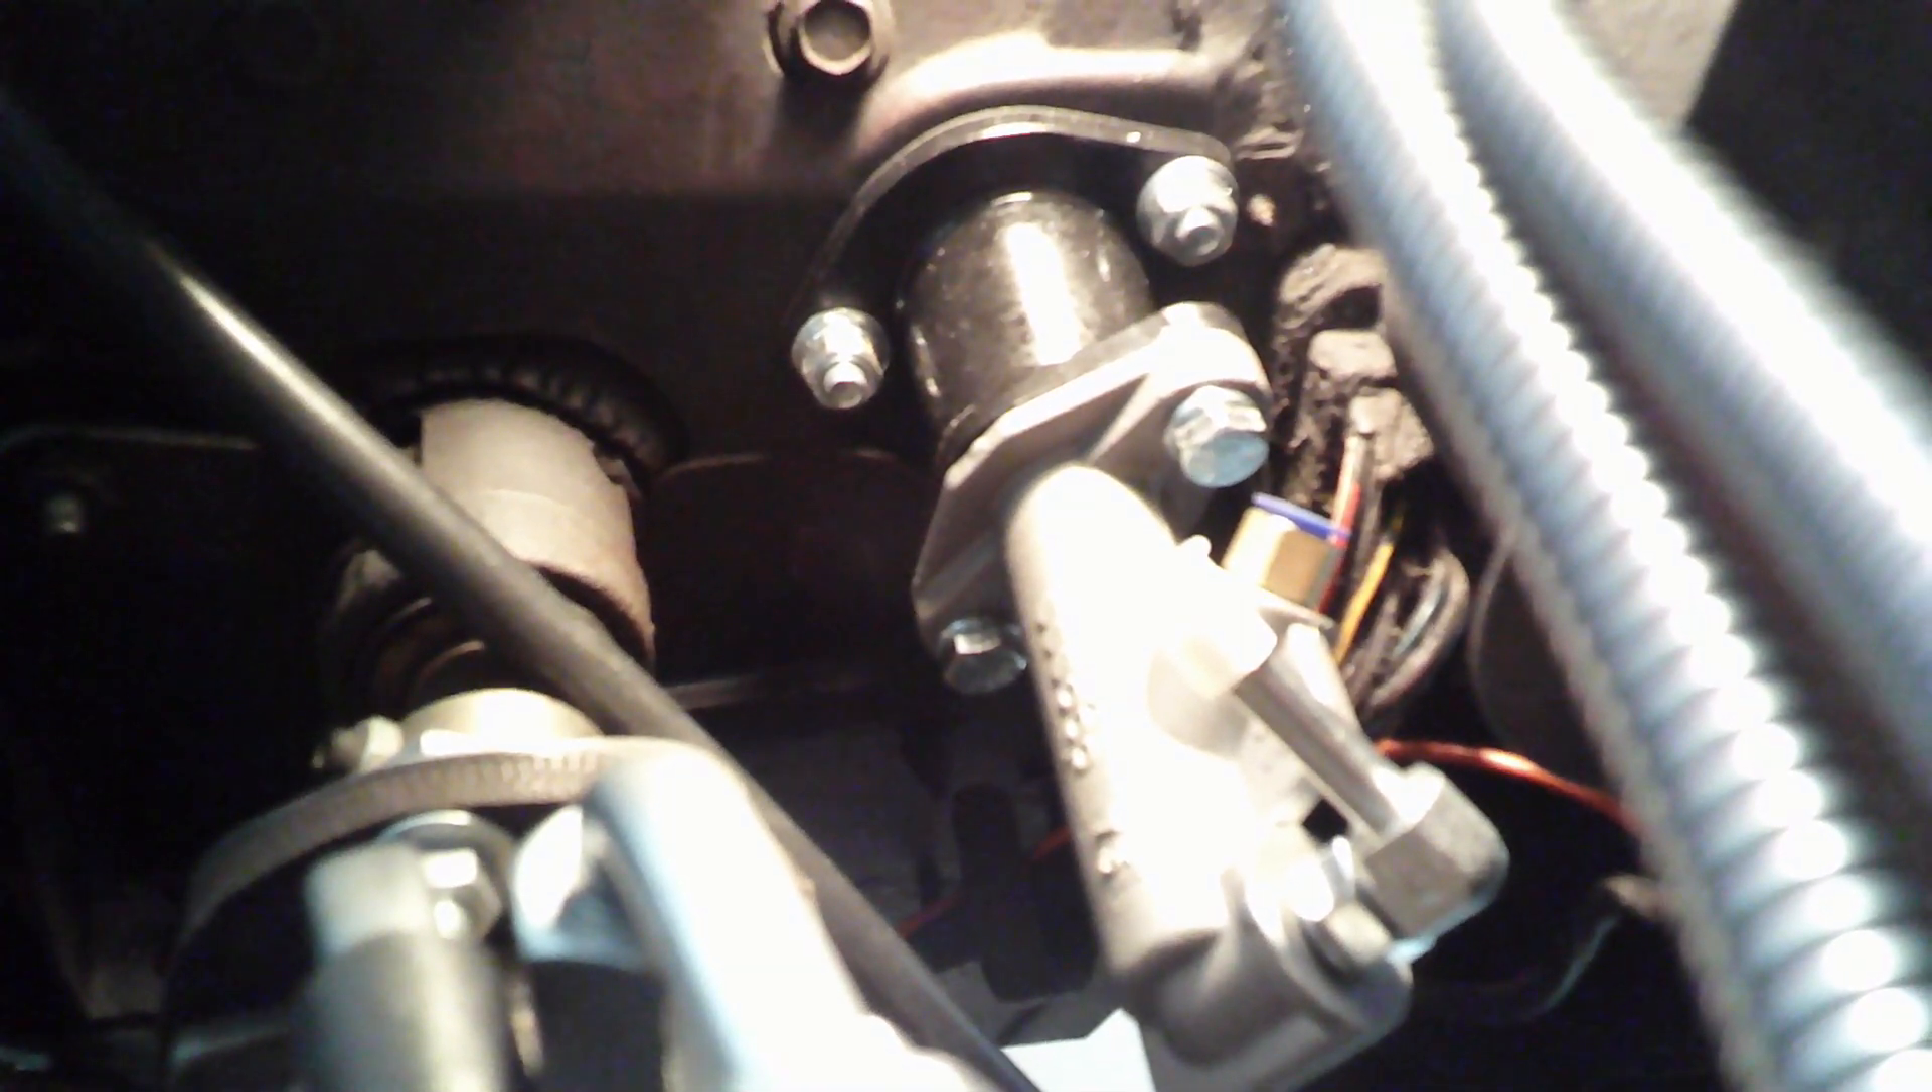So there's a finished installation of the clutch master cylinder, at least the mounting of the master cylinder to the firewall.